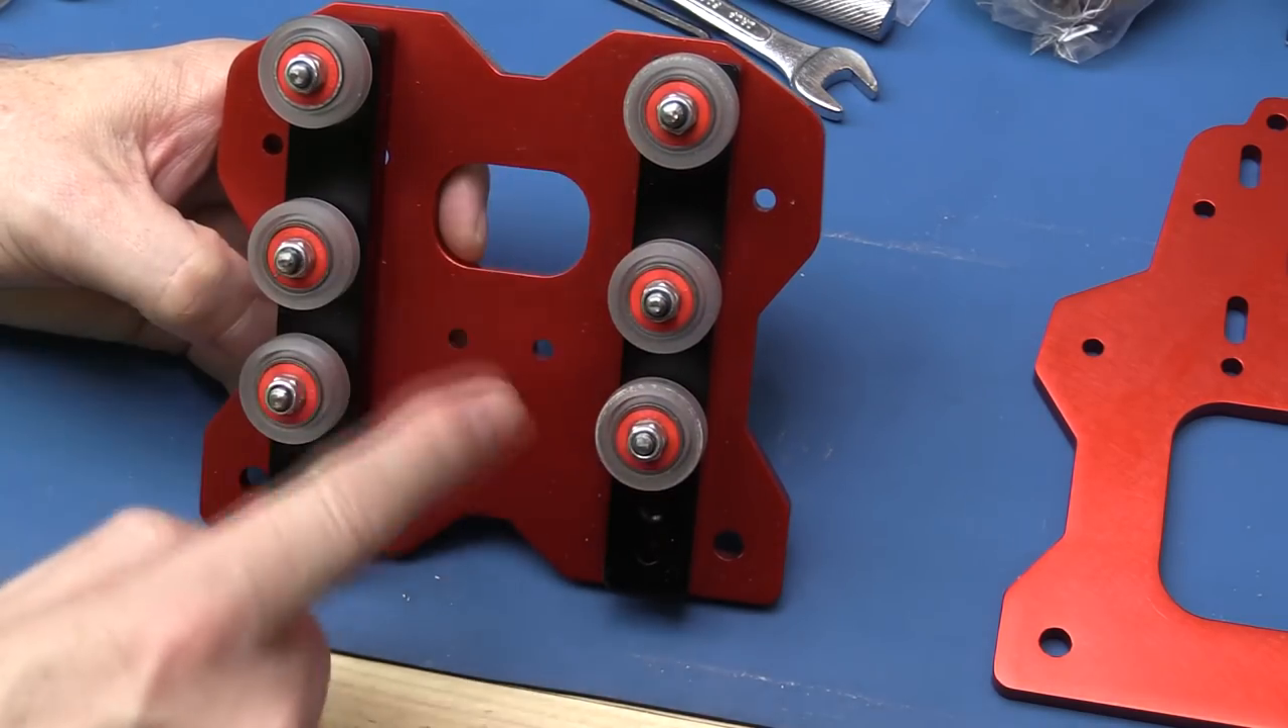I've only mounted three sets of wheels on each side right now because I wanted to show you mounting the last one and any particular things you need to pay attention to while we're doing this.